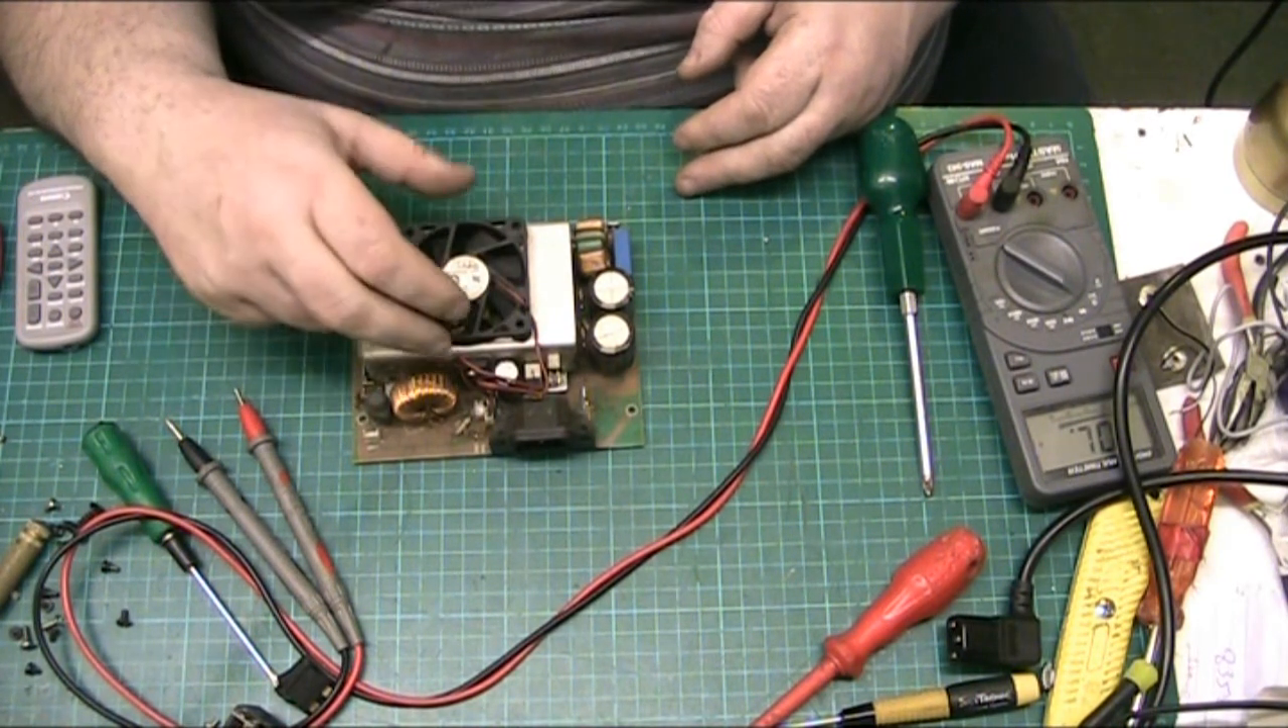We have the power supply main board removed from the case.